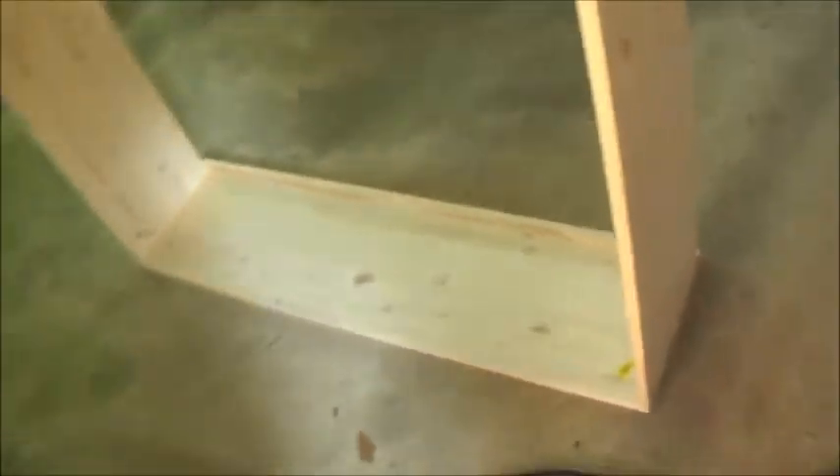As you can see the basic box went together pretty quickly.